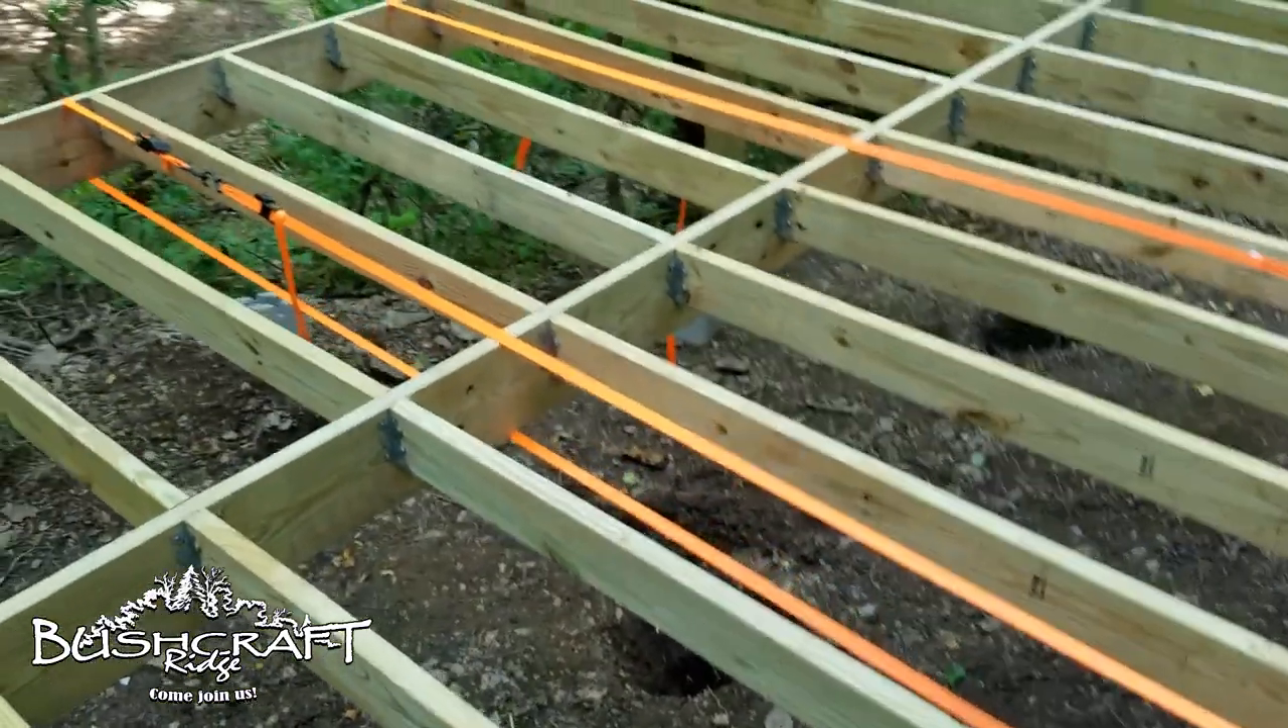You can see I don't have all of my support posts in yet see those holes down there.